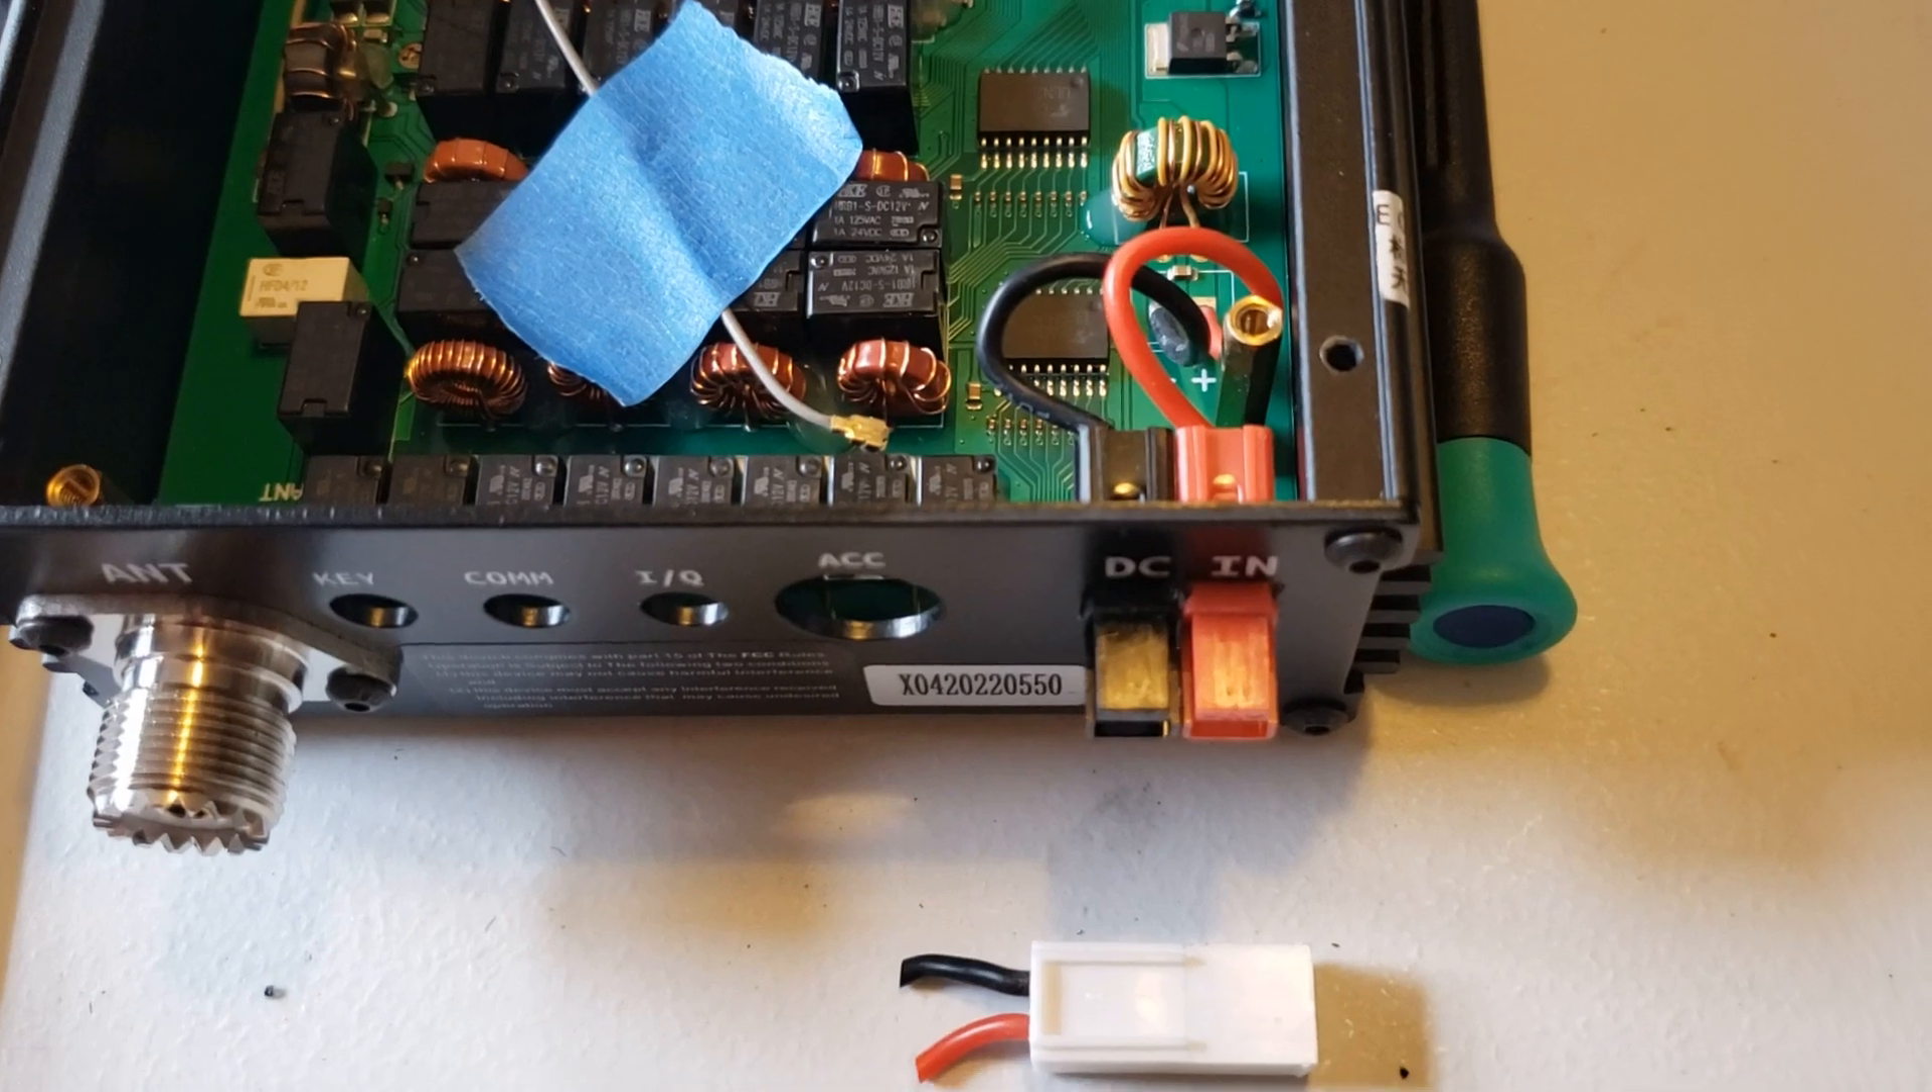We are now at the point in the mod where the power poles are through the back. The filing has been accomplished.